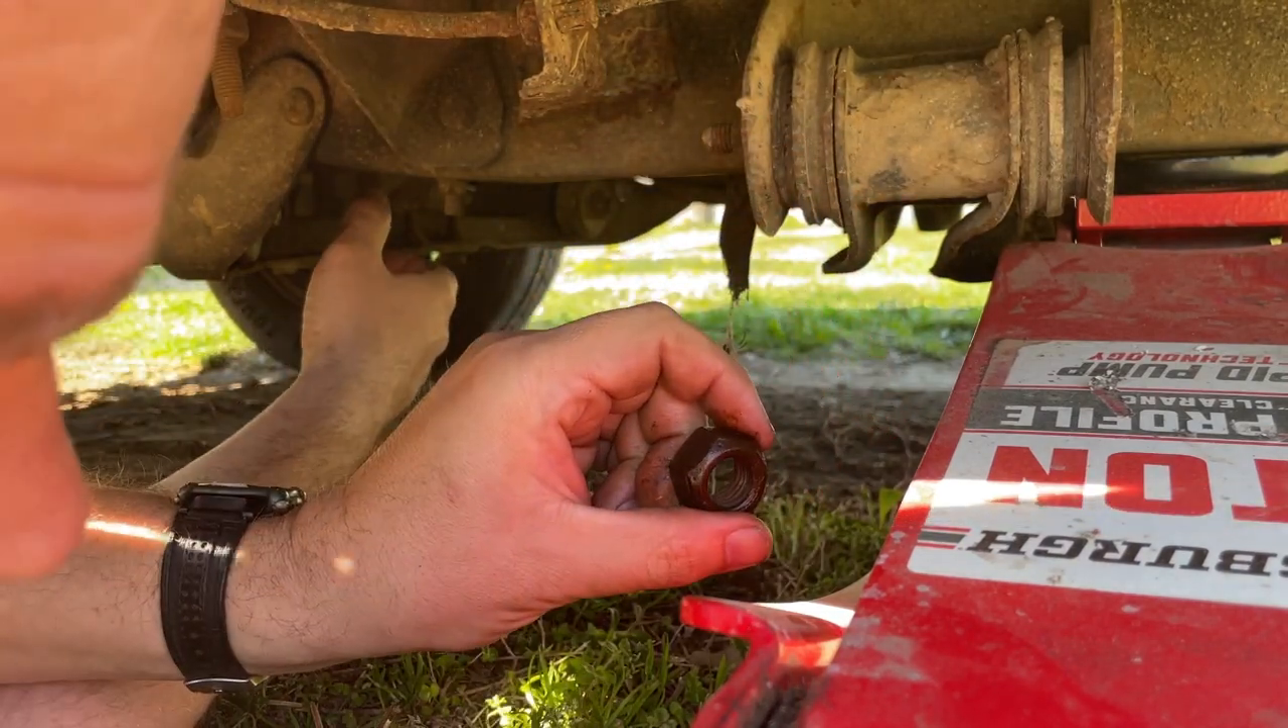Here's our nut. Came off pretty easy.